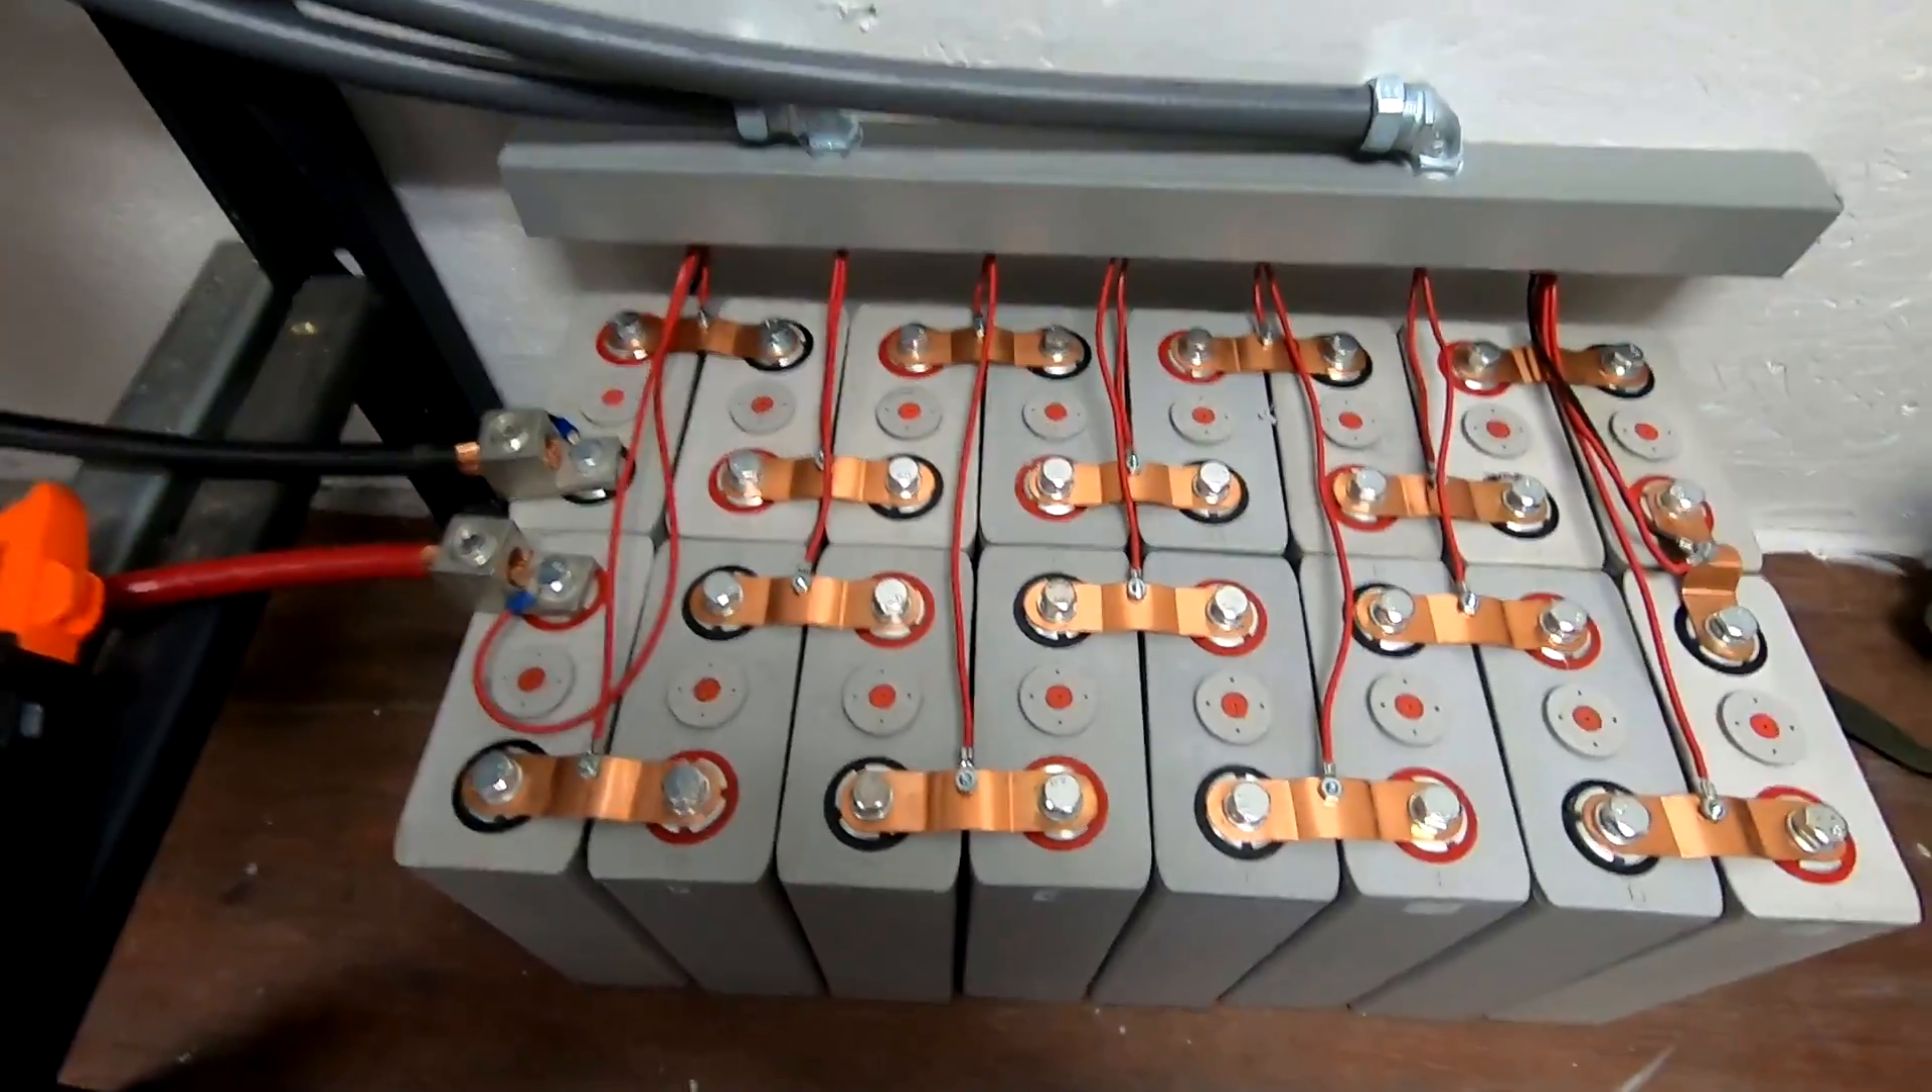I got all the balance leads in.